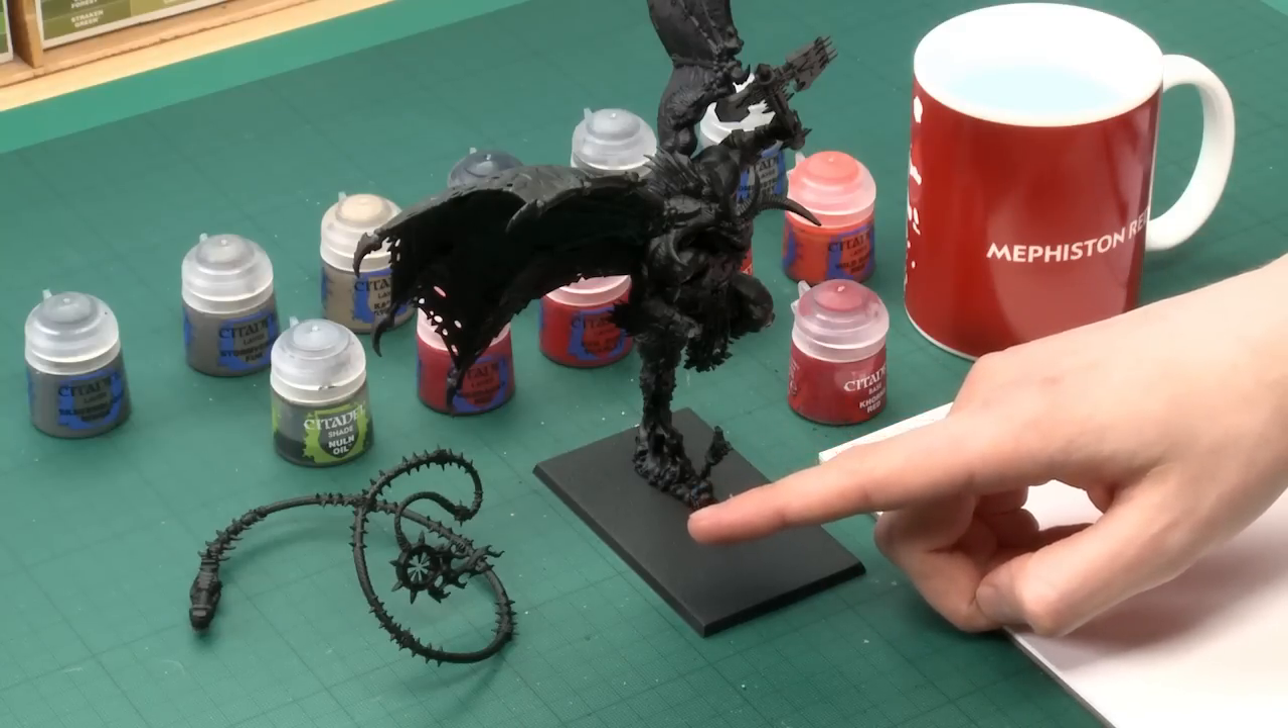I have built most of the Bloodthirster except for the hand with the whip which I've left separate.